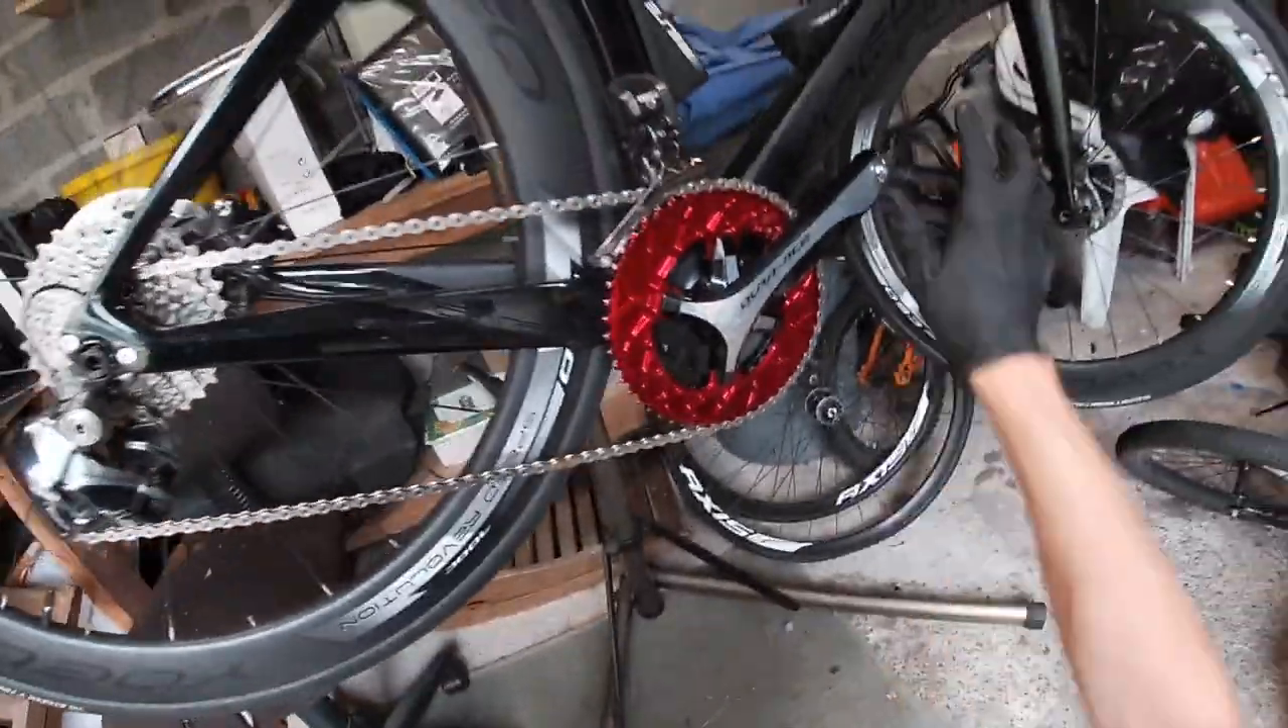Okay so we've got a linked chain.